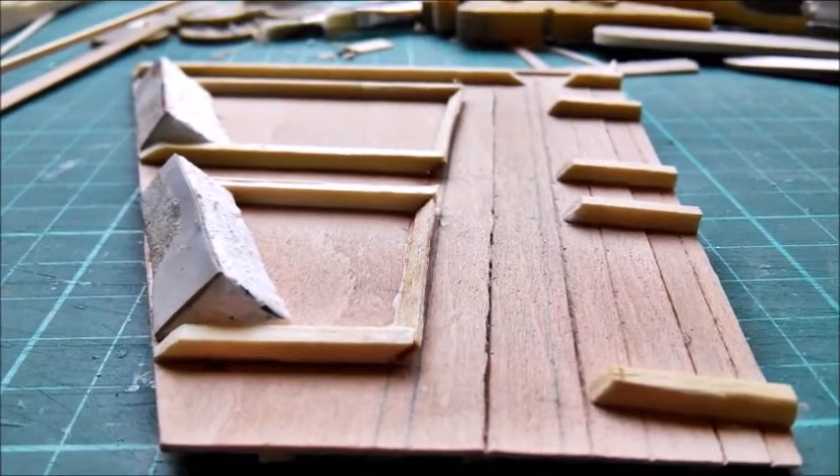Along with the roof beams I glued strips of veneer into place.